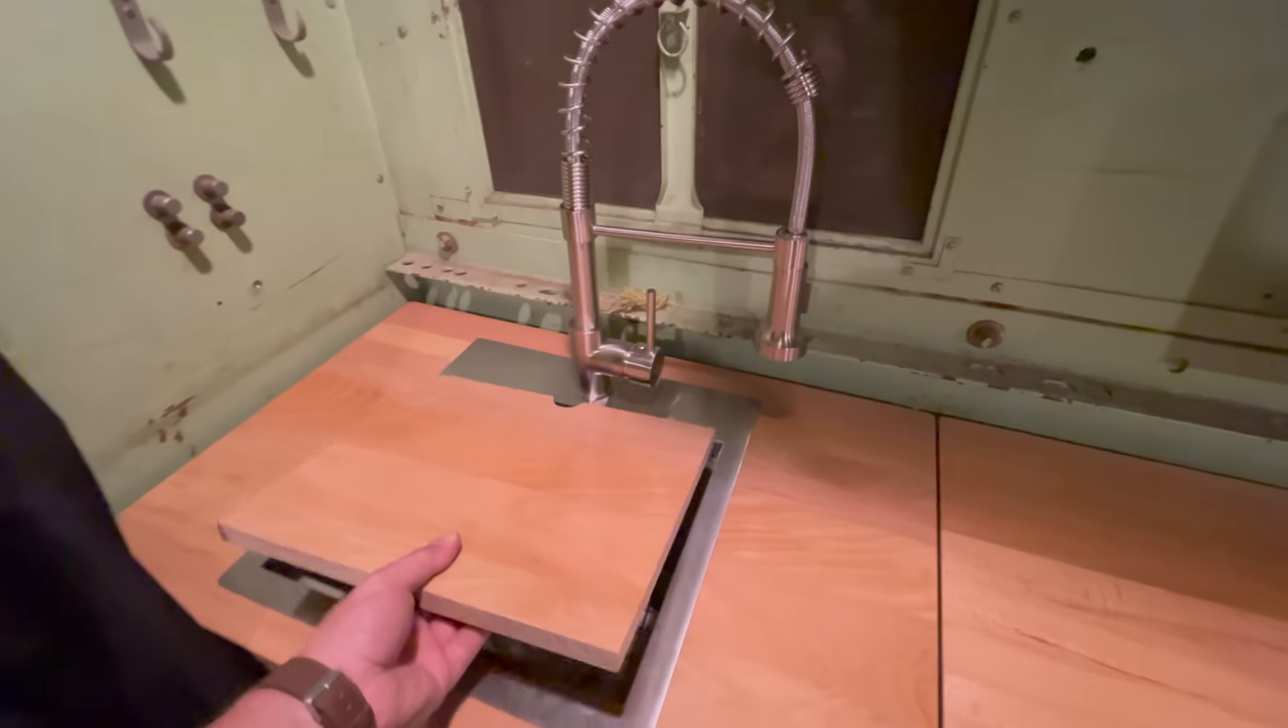Now I have a faucet installed here over the sink.